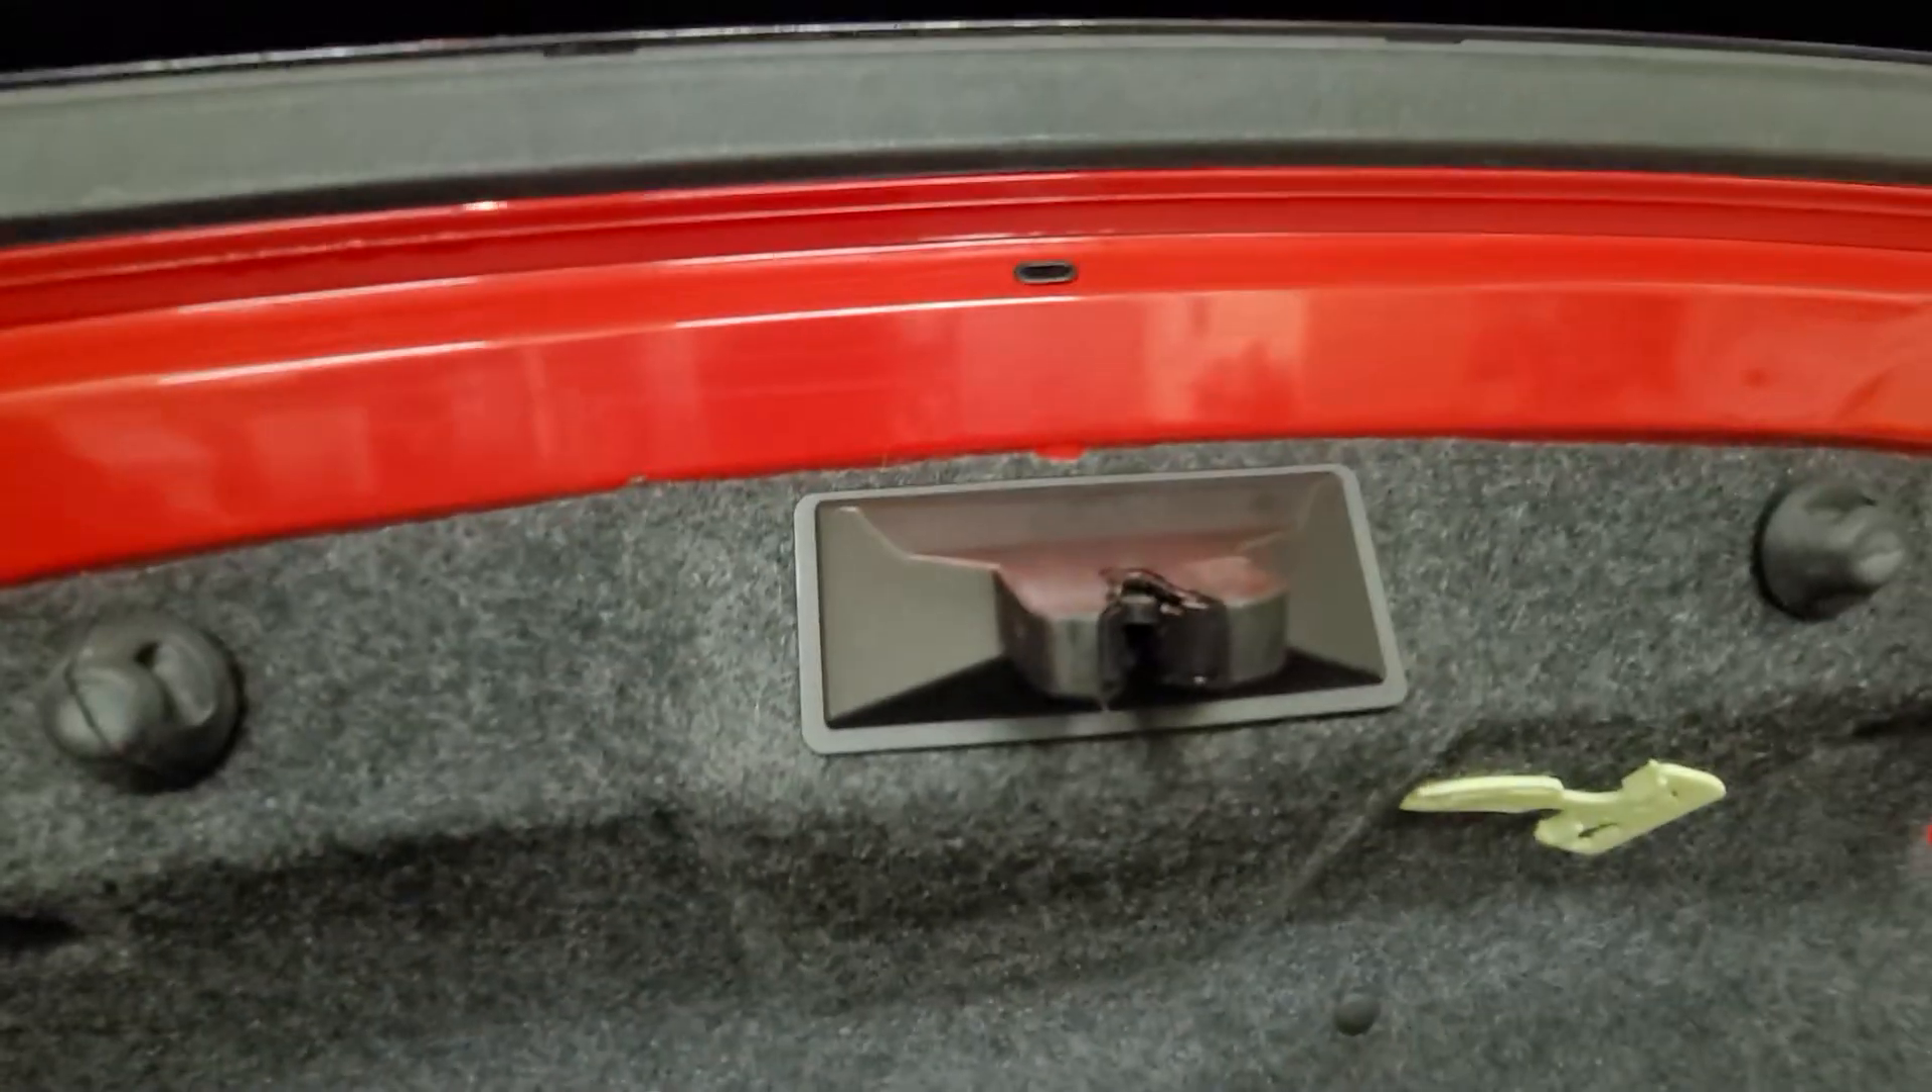All right everything's back together now all the push pins in bump stops latch cover we're good to go.